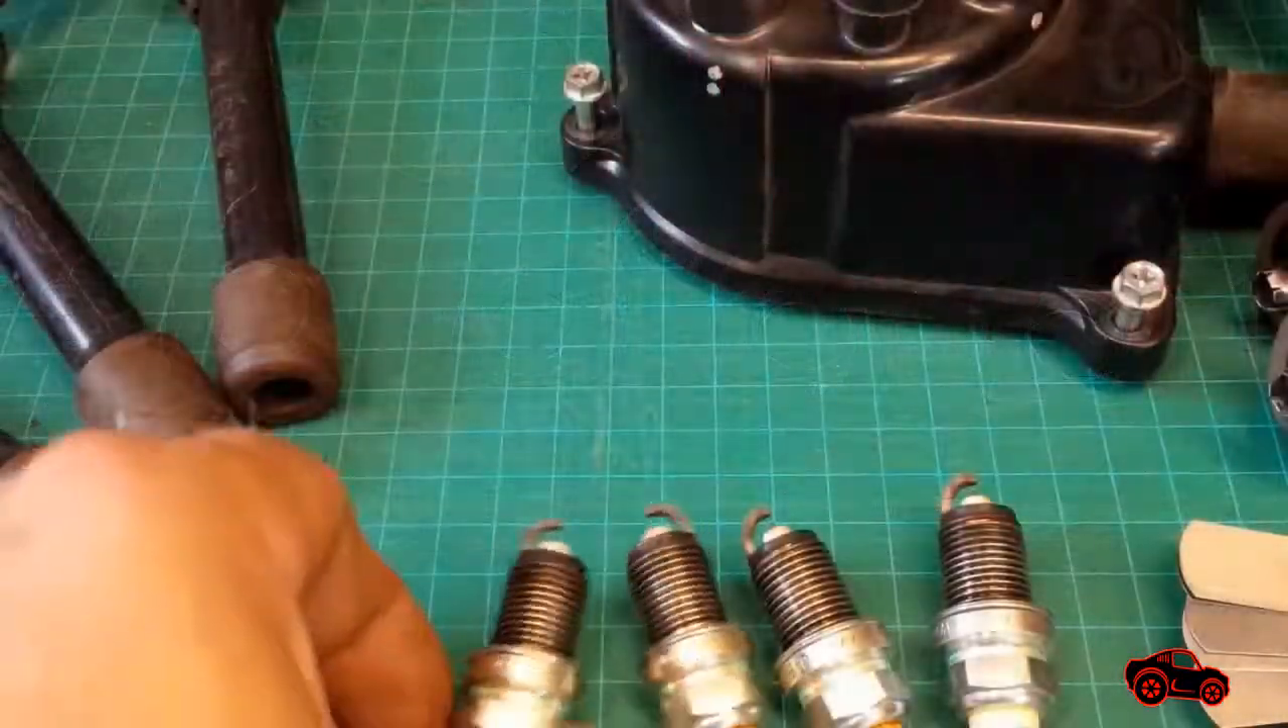At last I removed the spark plugs to look at their condition.